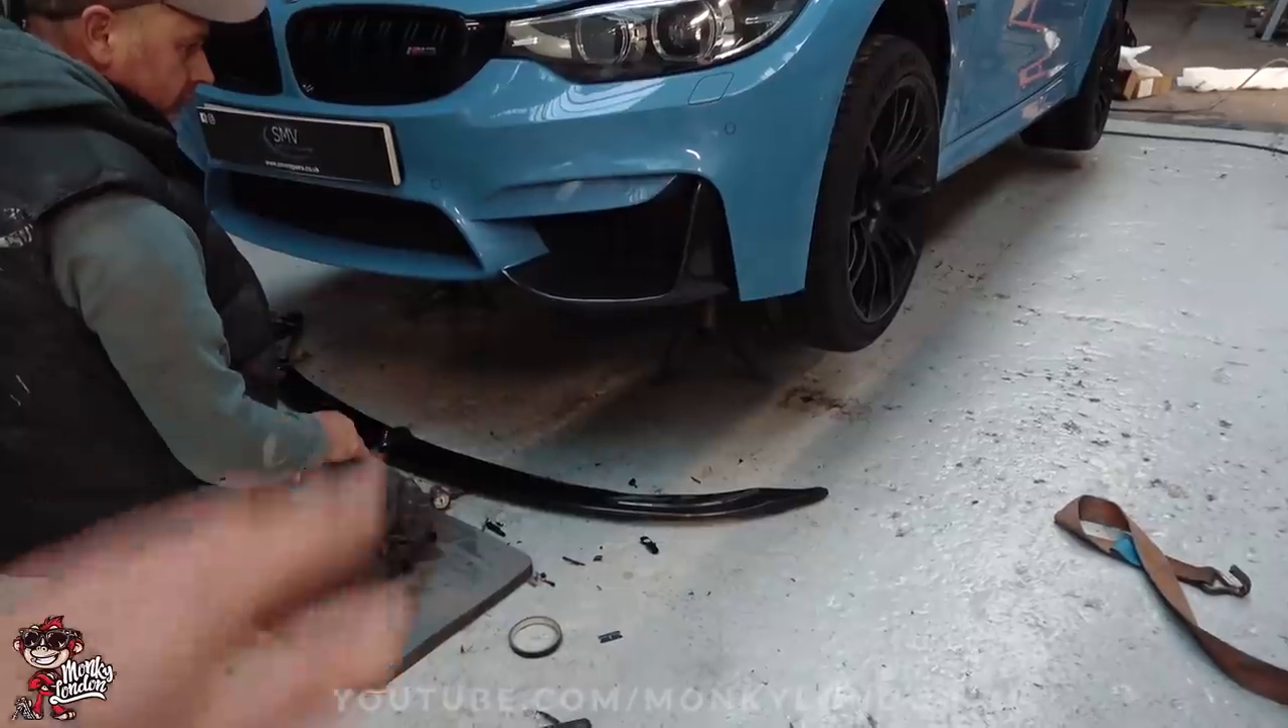Obviously we haven't got the front splitter at the moment.